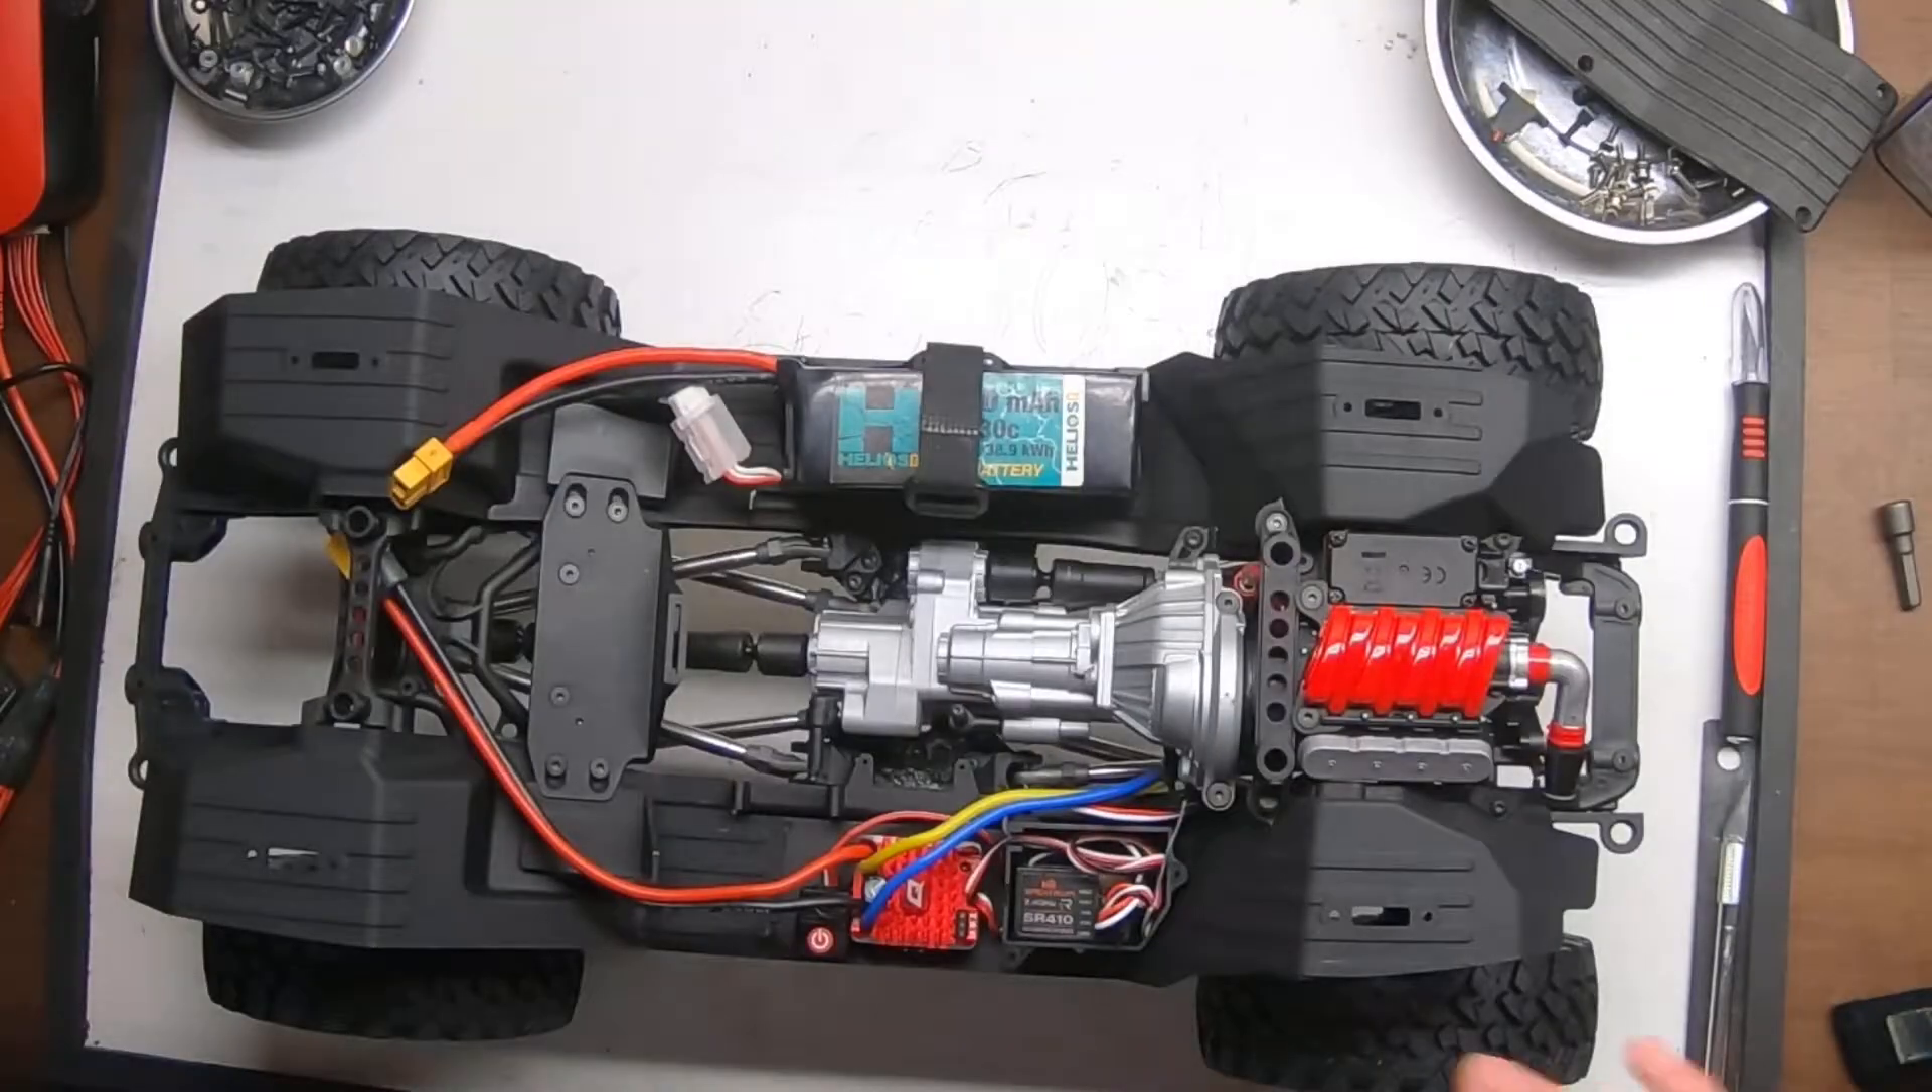And thankfully, there's been plenty of room left over for me to put on the scale engine so that now fits in.